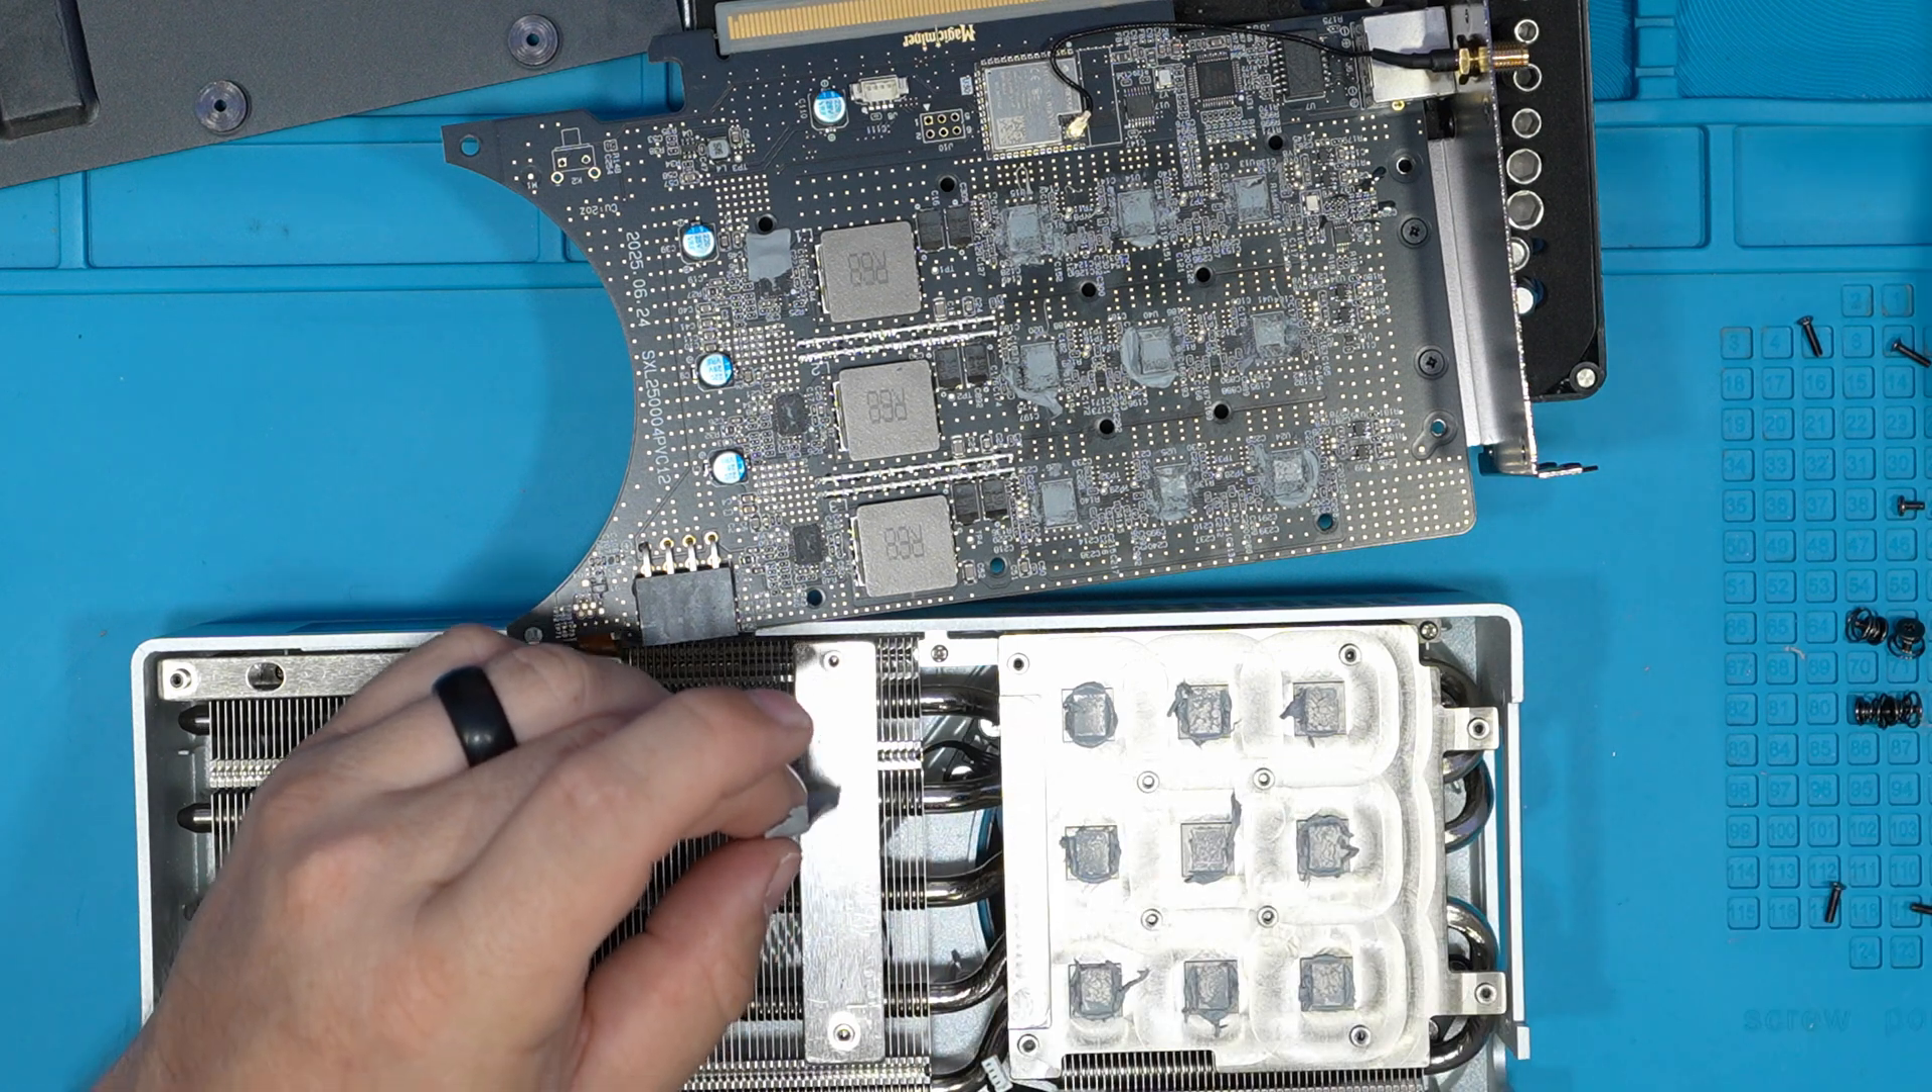We got the heat sink off.